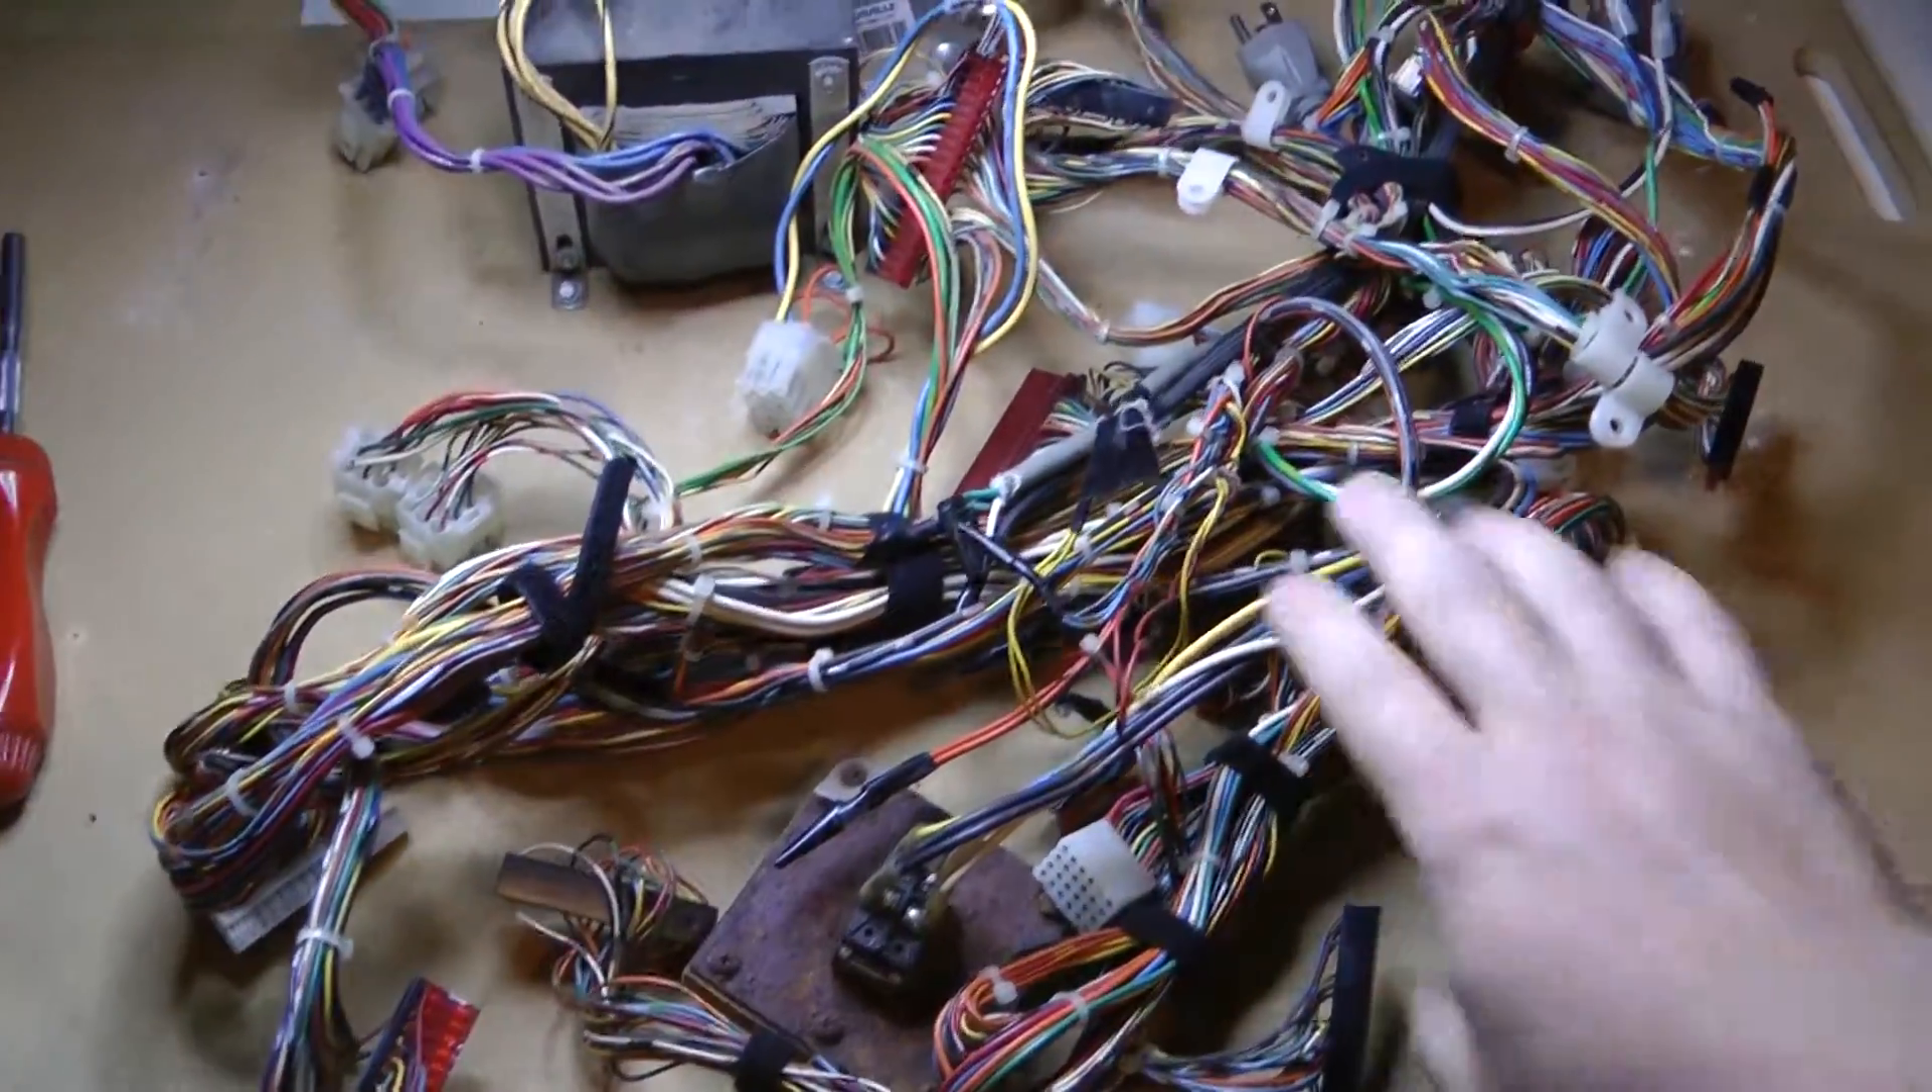Okay so I've got everything removed. I've got the wiring harness here basically just in one big chunk.